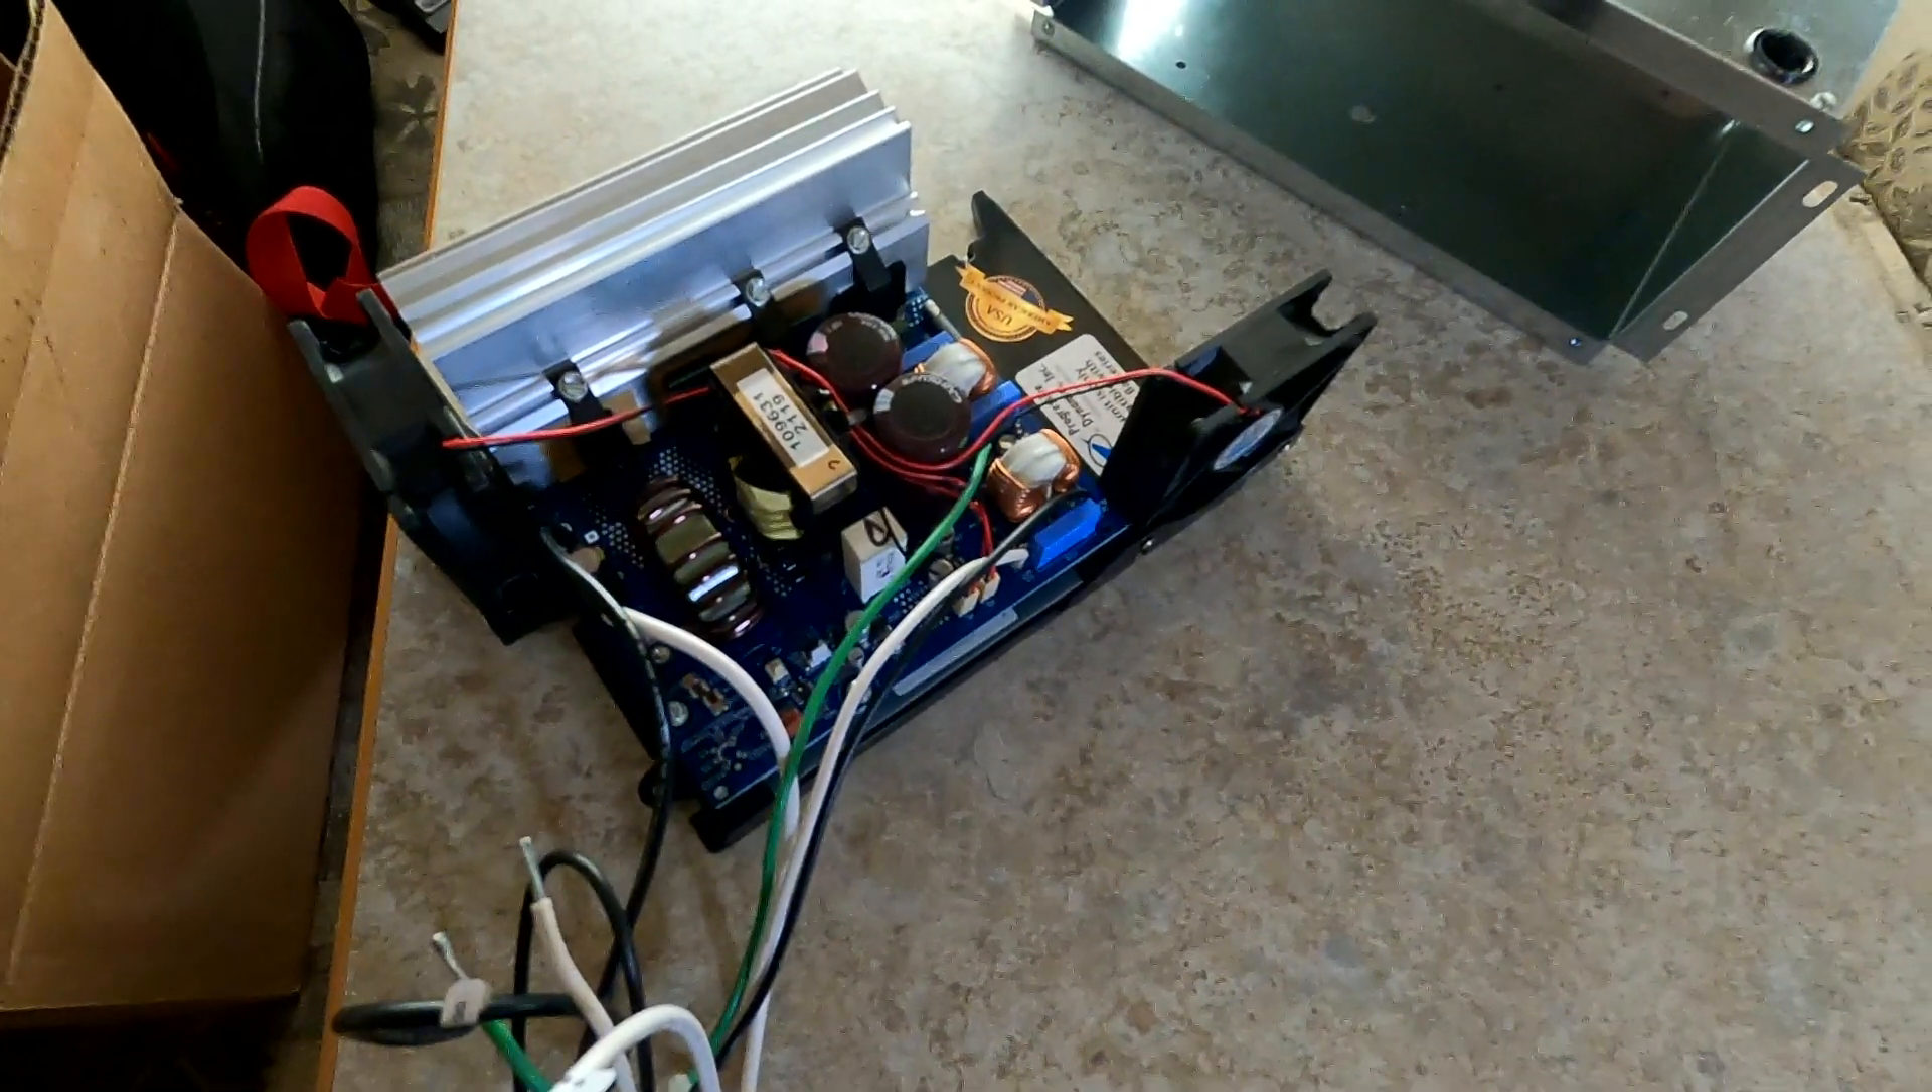All right, so it took a little work, but I got the old converter out.